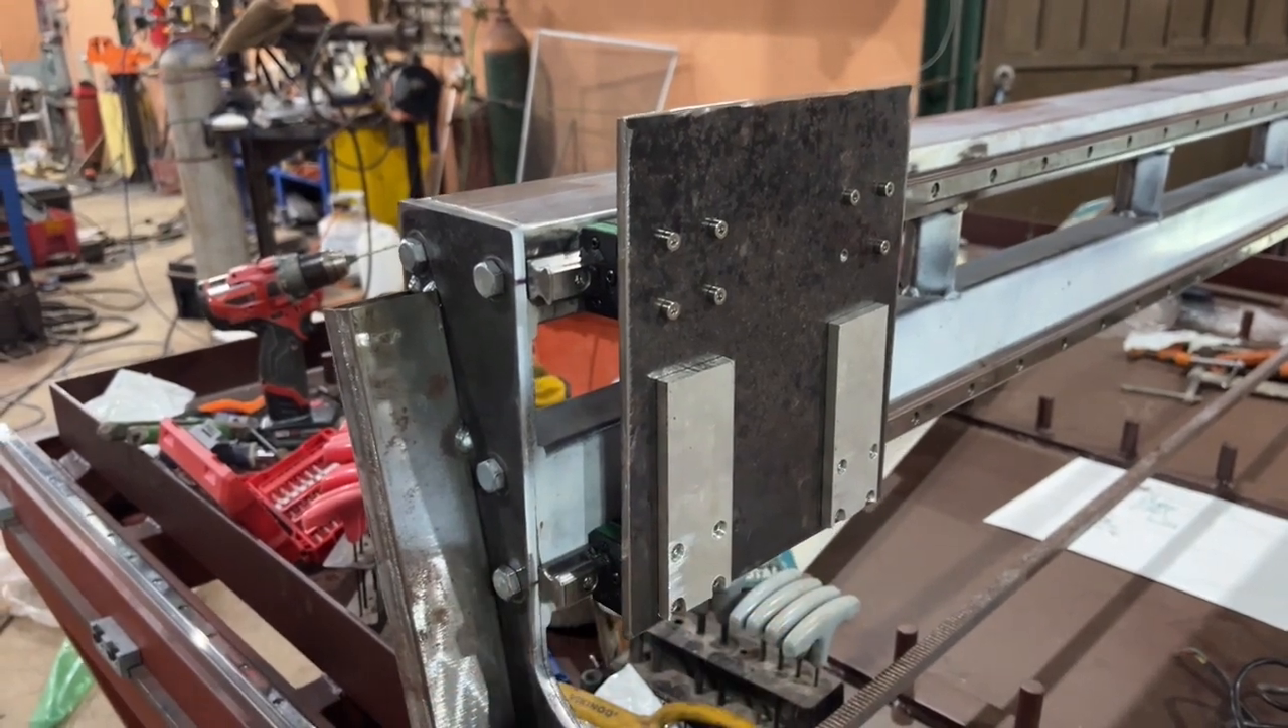We've also added some aluminum spacer plates to offset the z-axis just because of how it mounts.